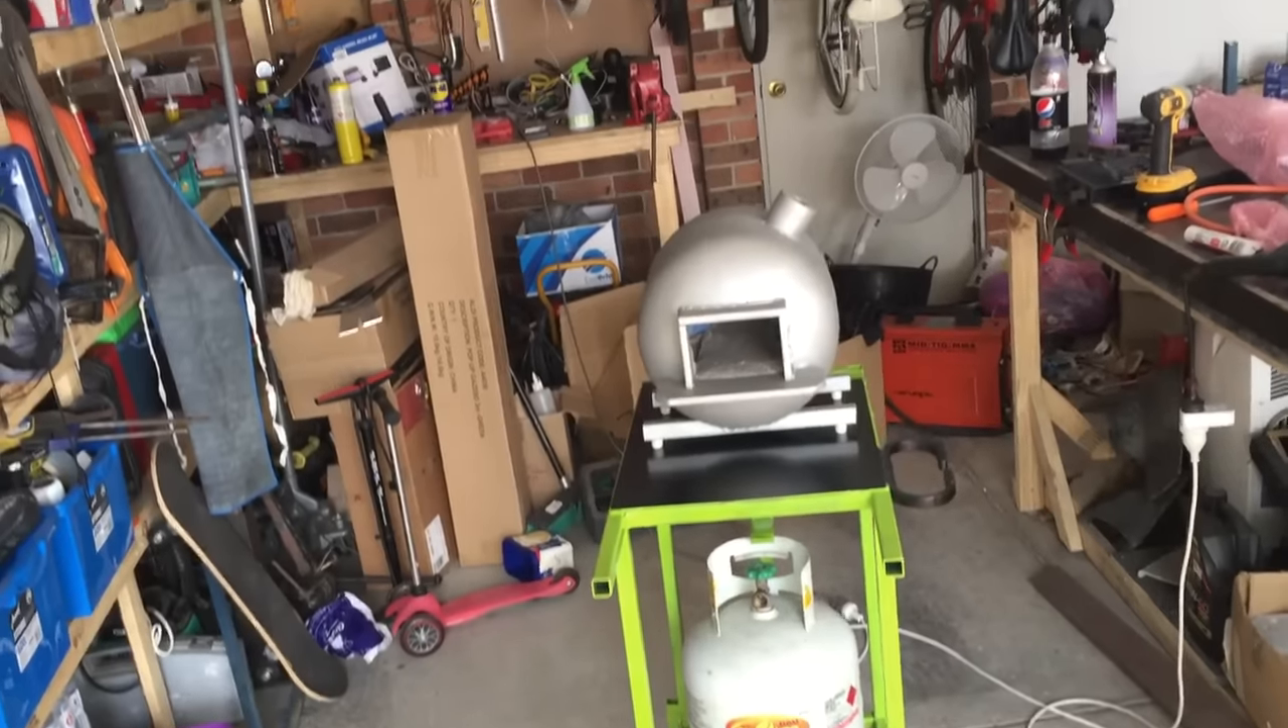So I've now mounted the forge to the stand, the trolley that I made.